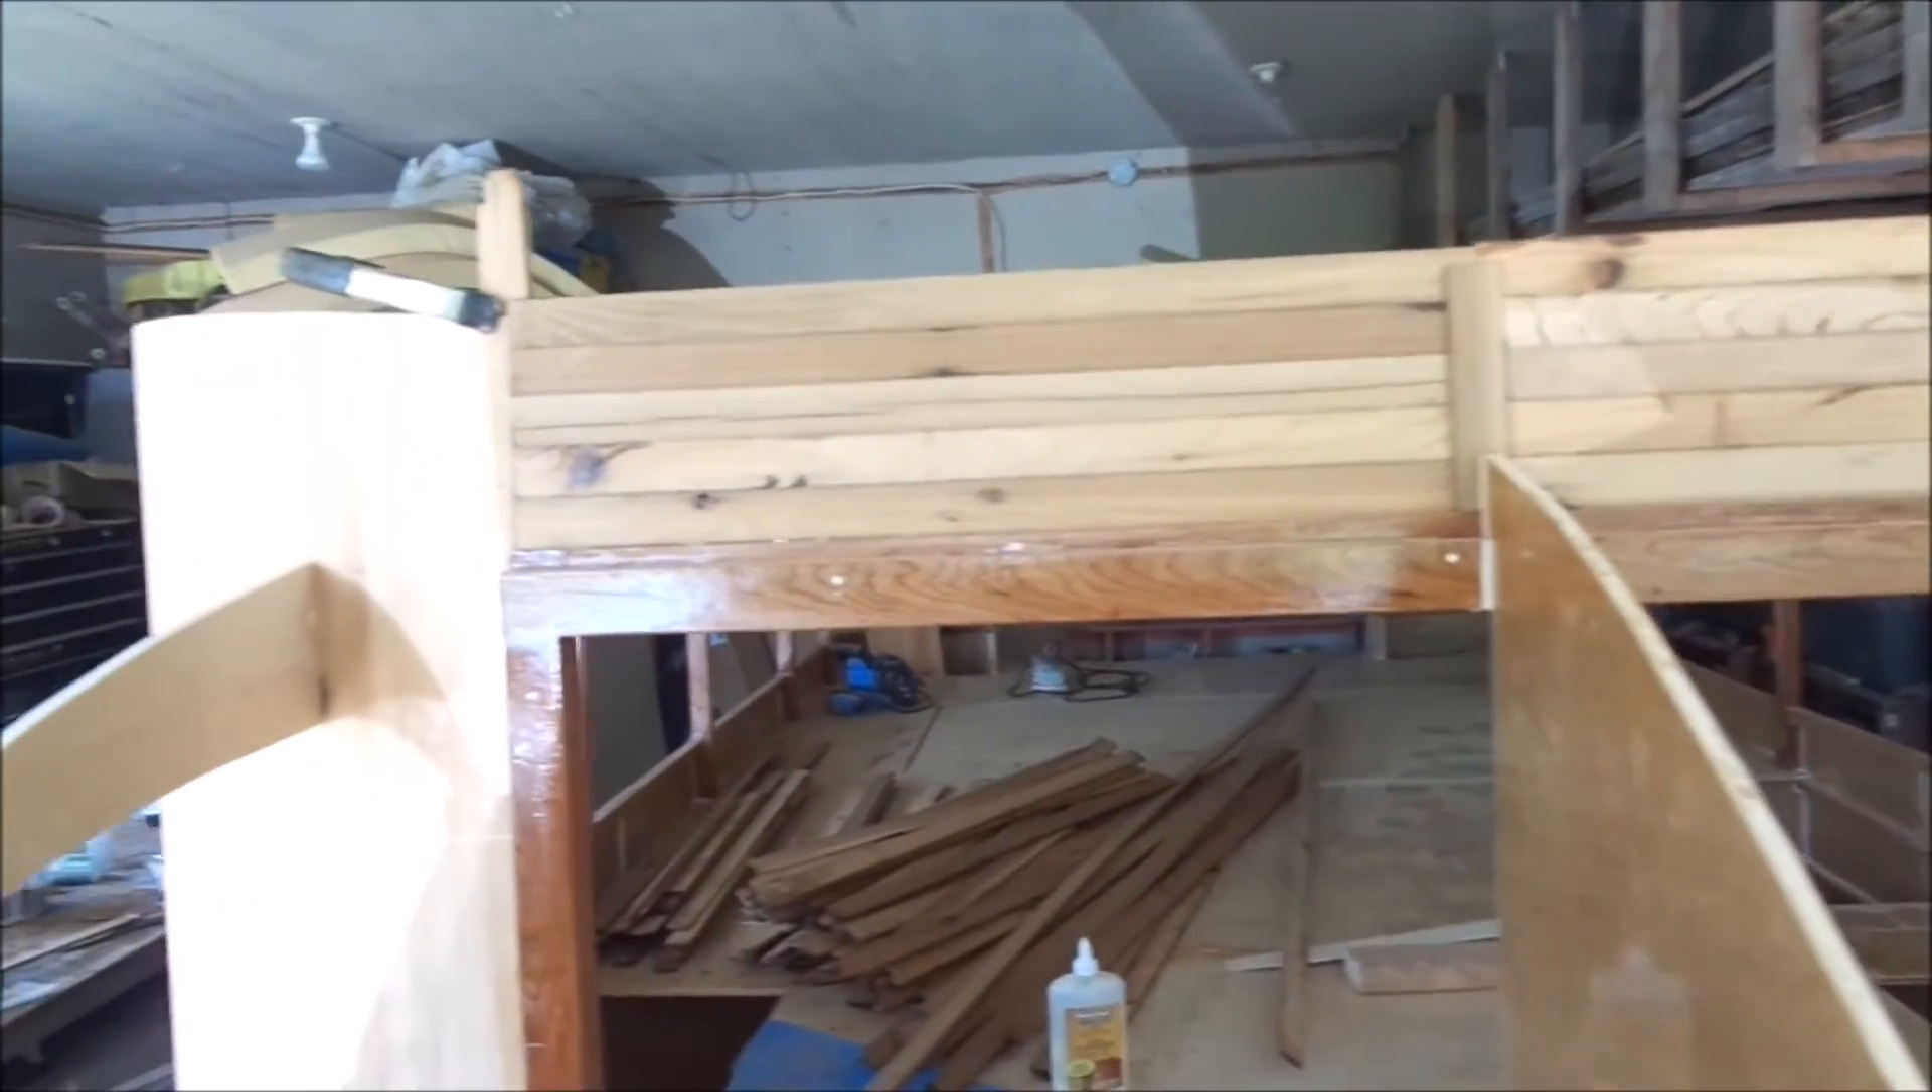And you can see I've got the one horizontal panel there. The strips are glued together.